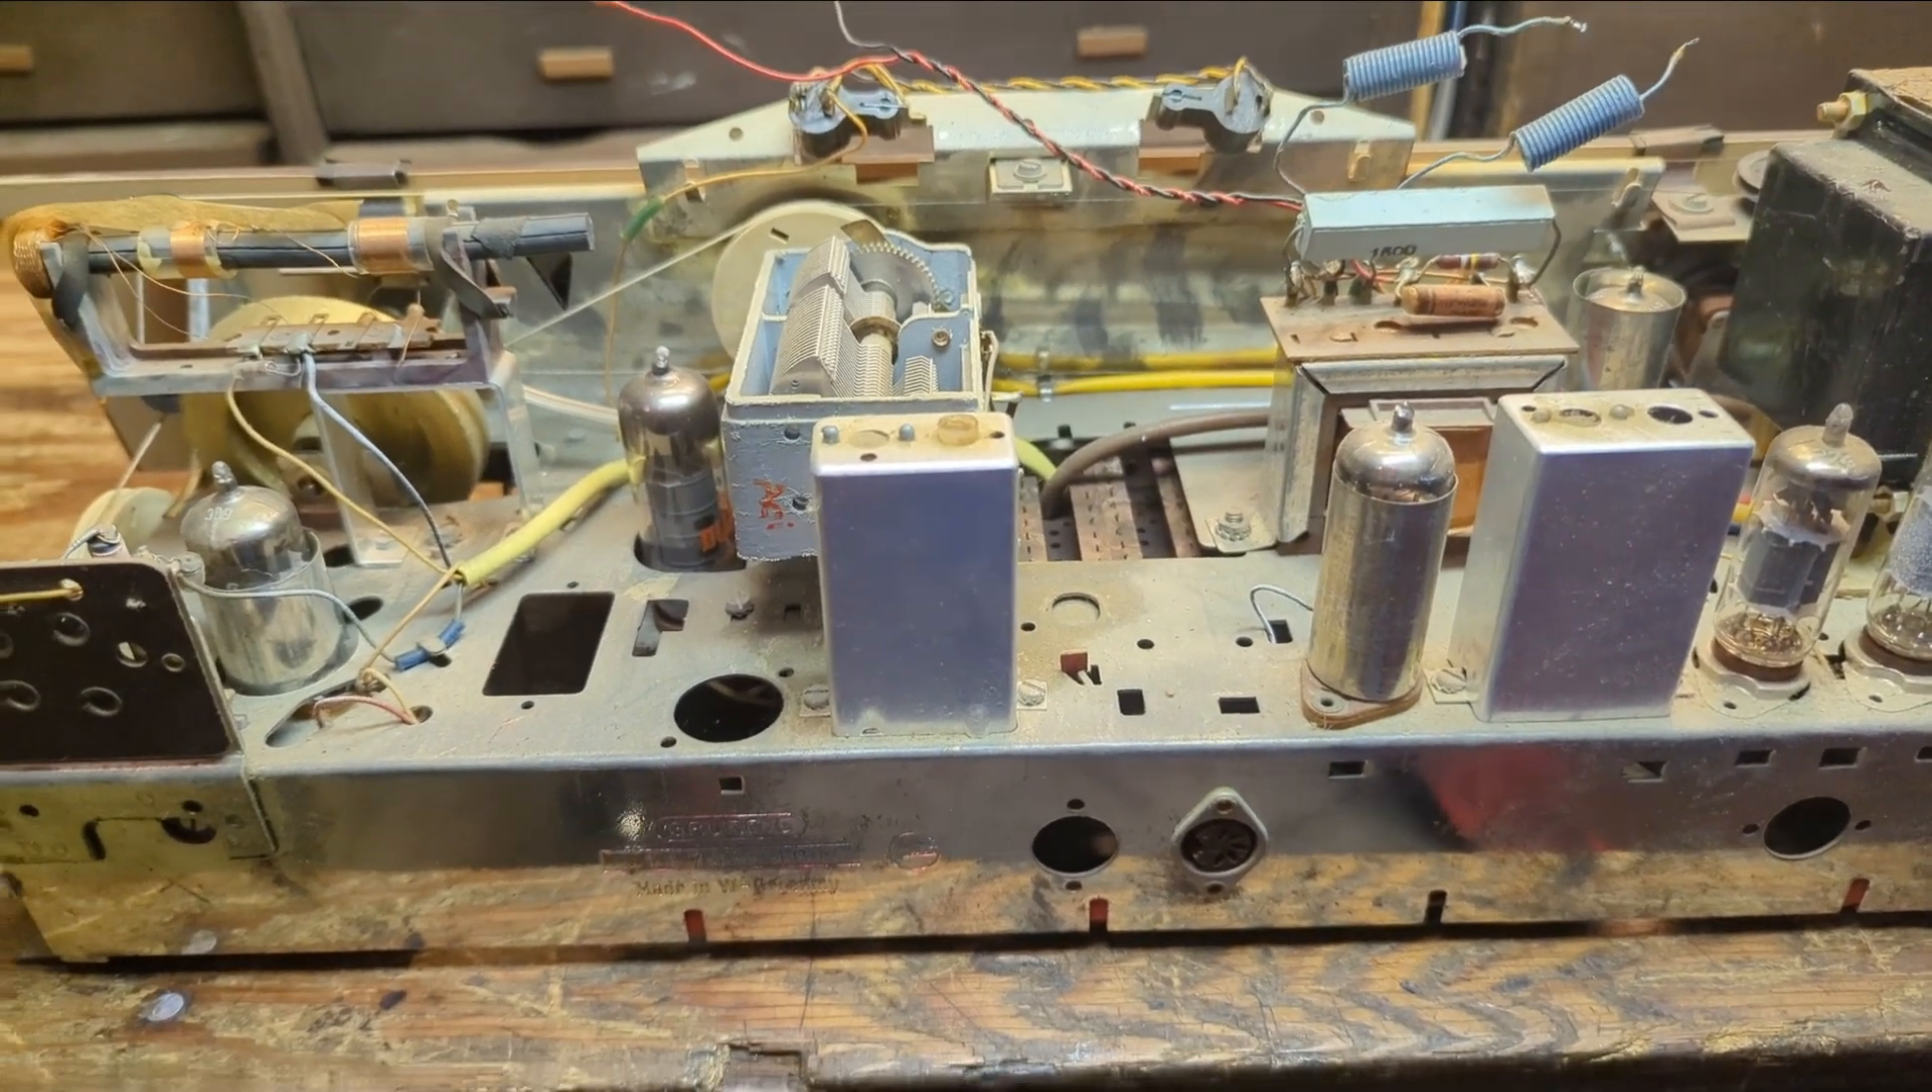All right, so we got the chassis out.